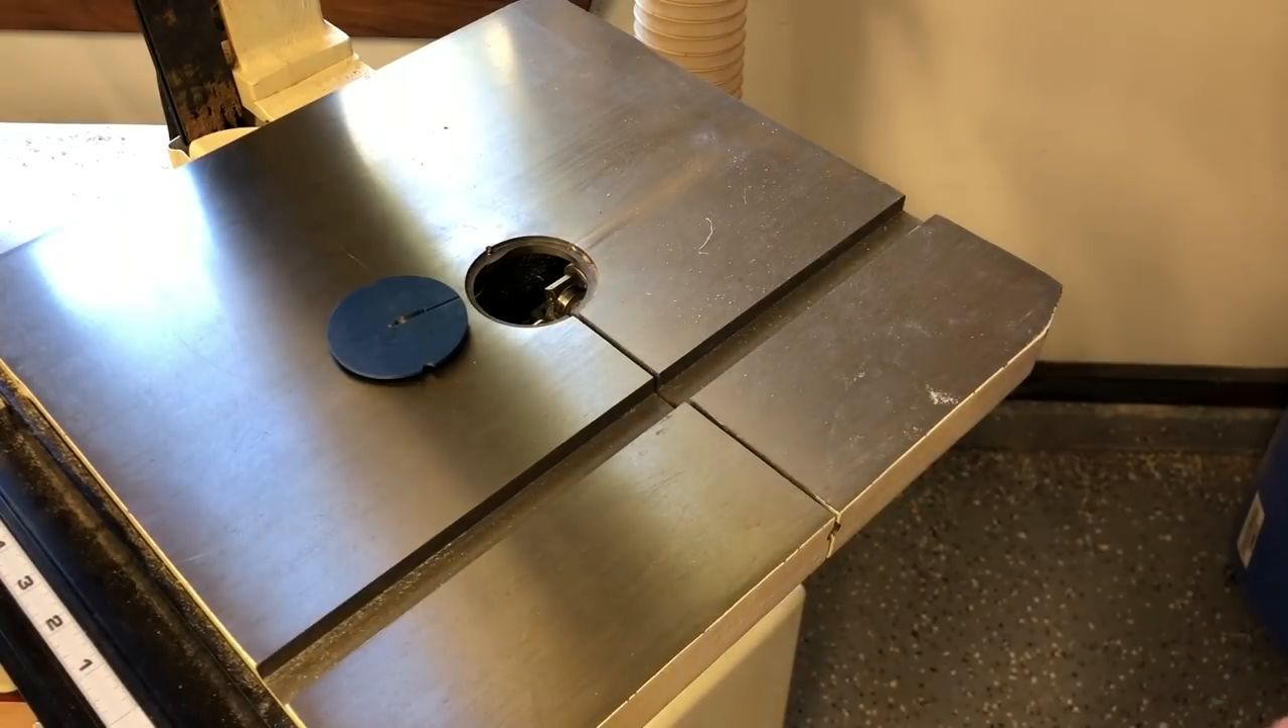All right, so I reinstalled the table on the bandsaw and now I want to see where this Fits here.